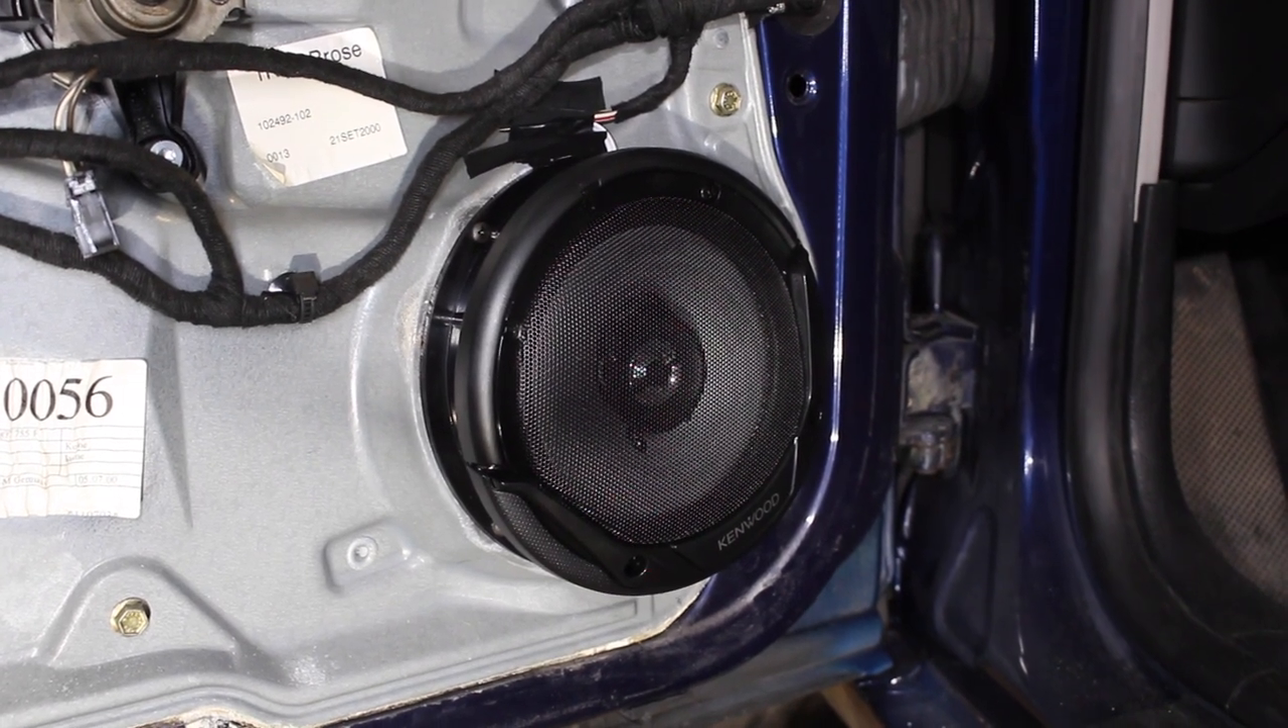Now, before we install the door panel back on the door, the speaker install is completely done at this point. Now, before you install the door back on the car, you want to see if the speaker works.